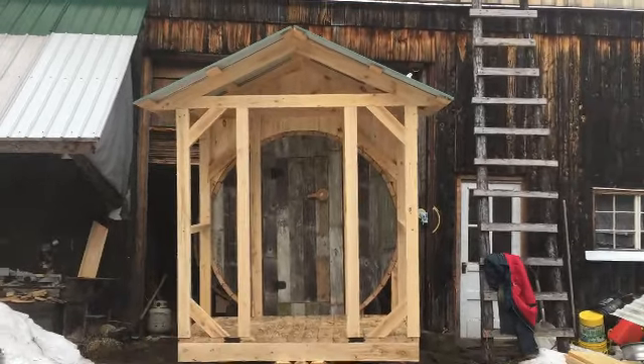I got the roof on the changing room last night.